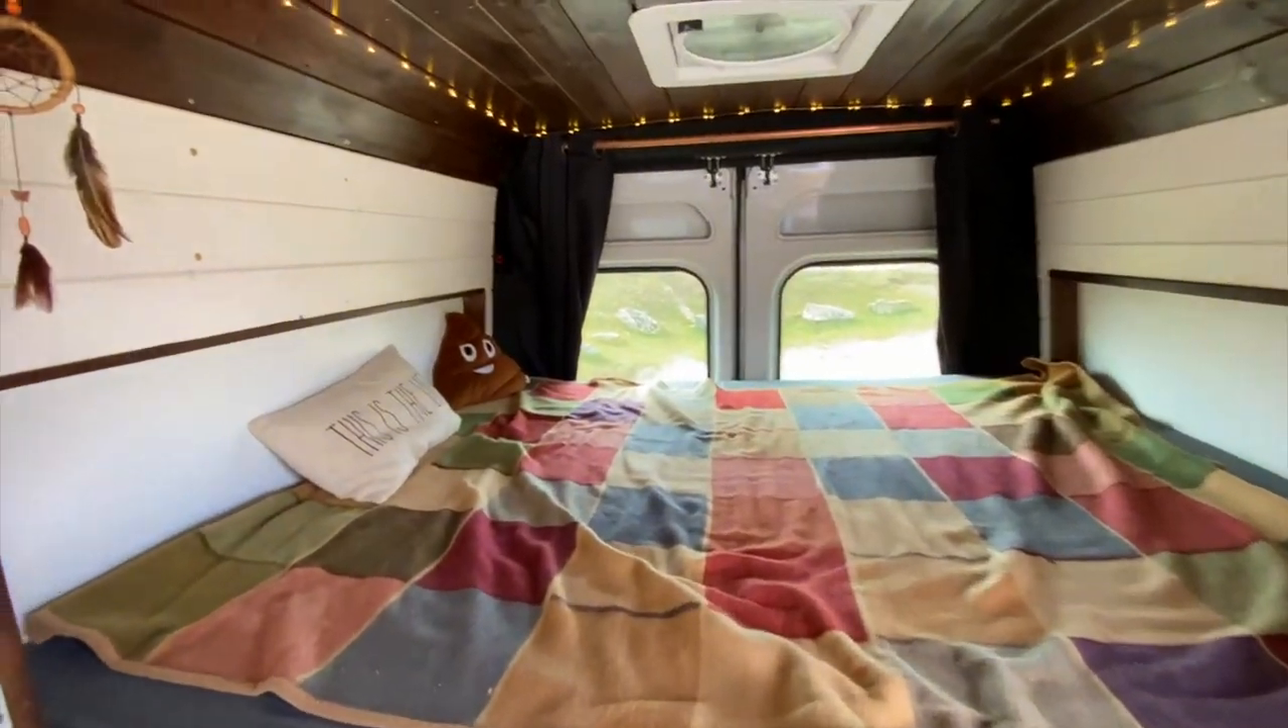One of the things I haven't finished yet, the back doors, they still need cladding but it's pretty much there.